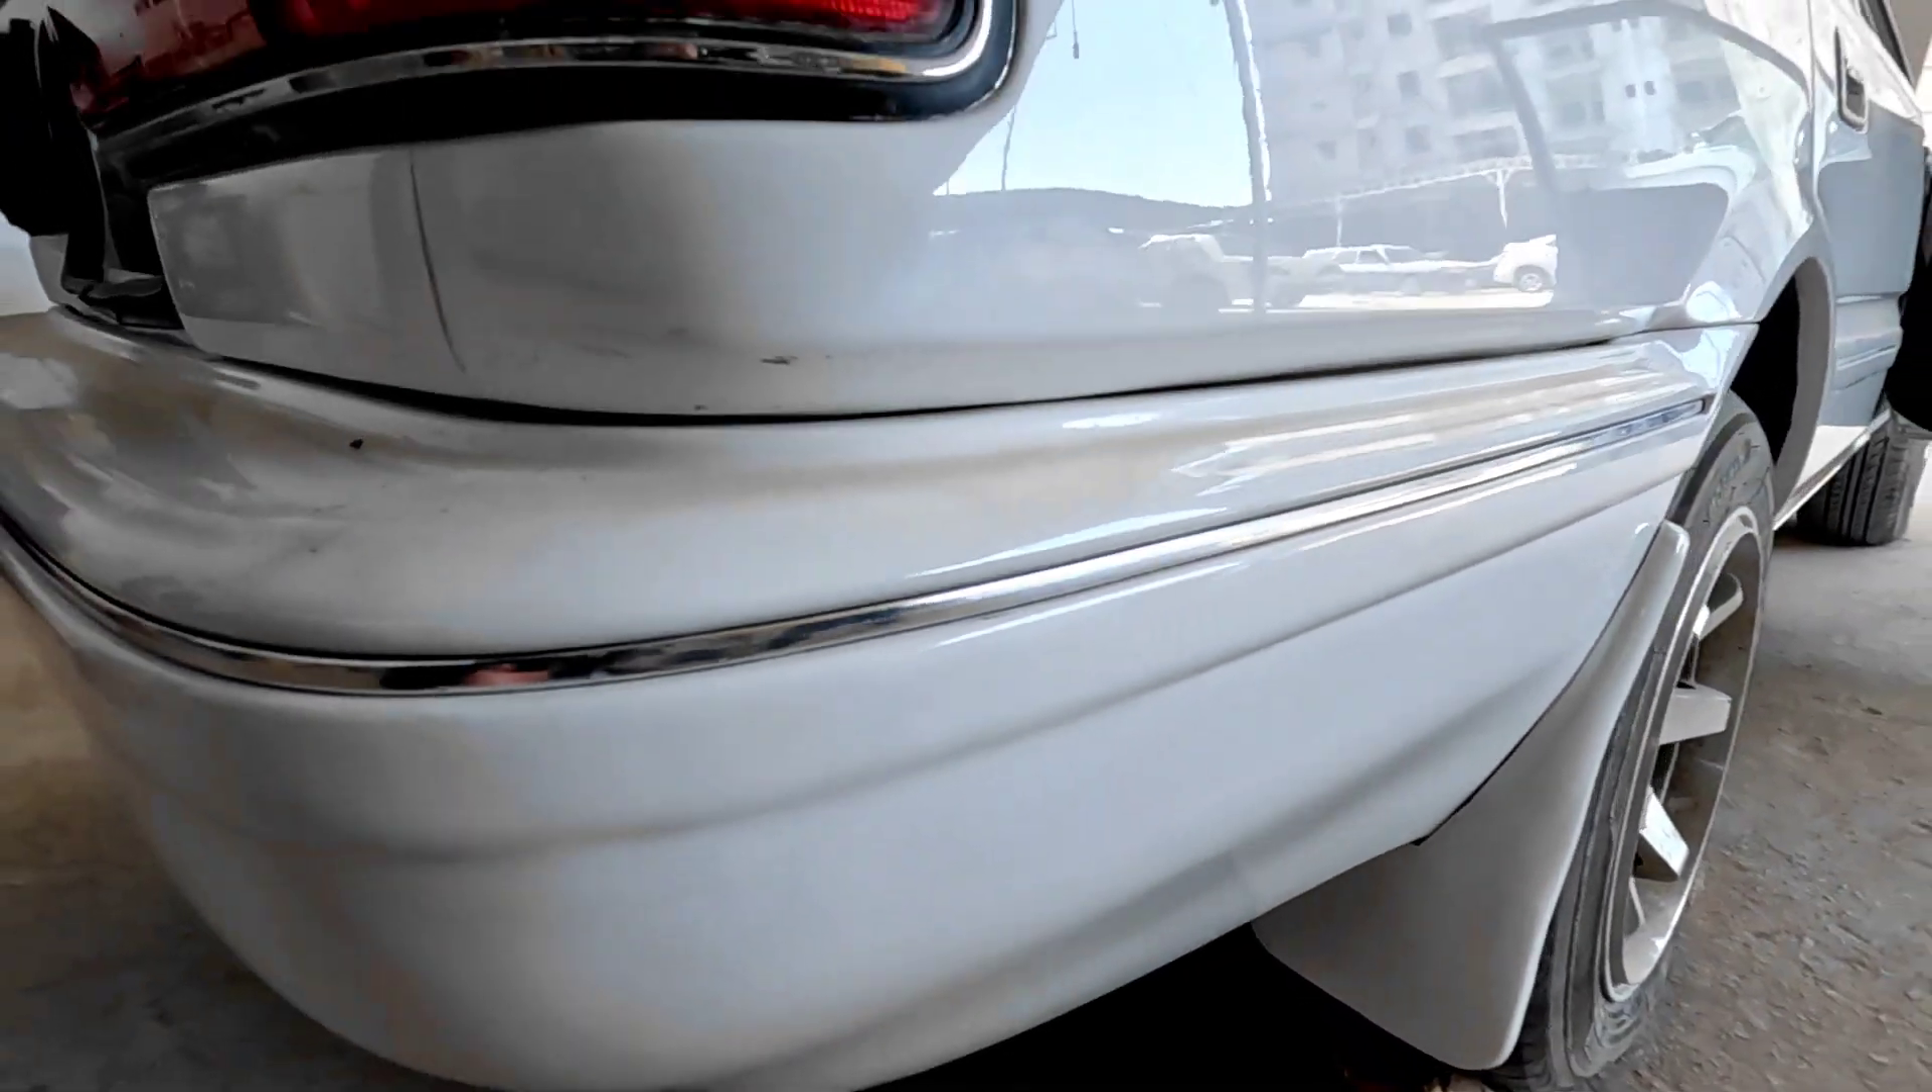یہ دیکھیں کروم کی ملڈنگ لگا دی گئی ہے۔